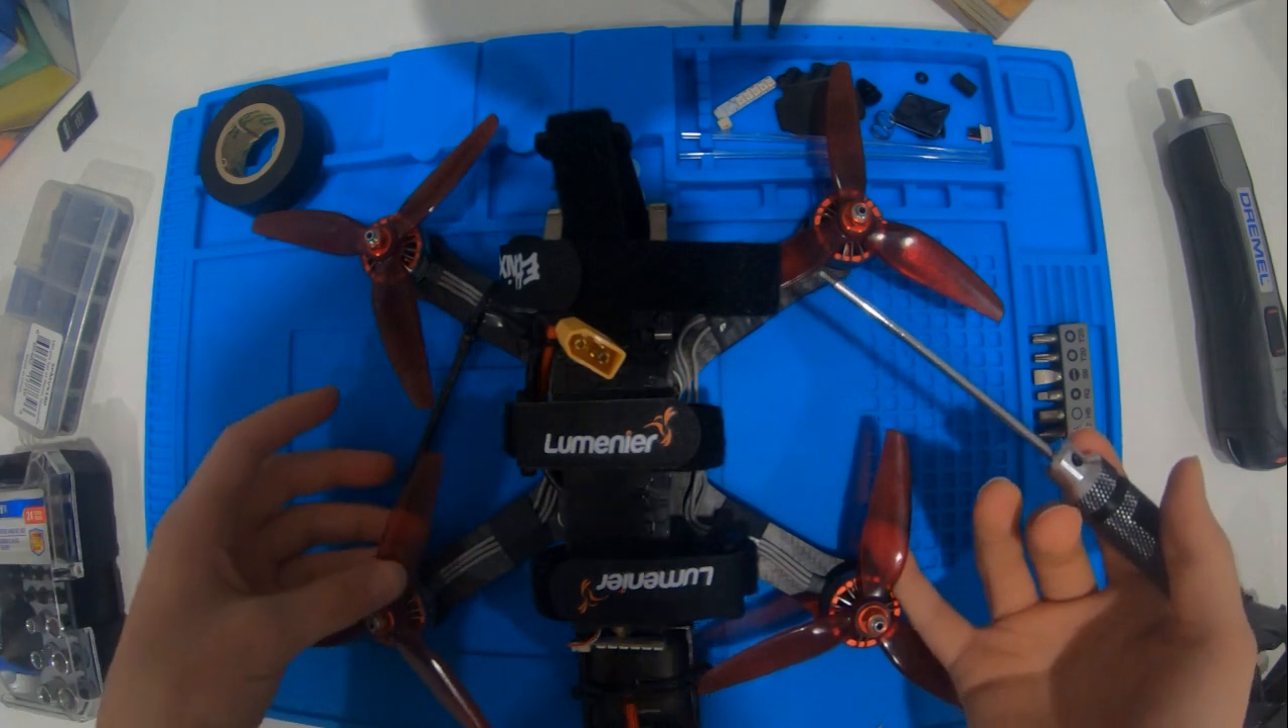I've put on my straps, my propellers, and we are now ready to fly pretty much.